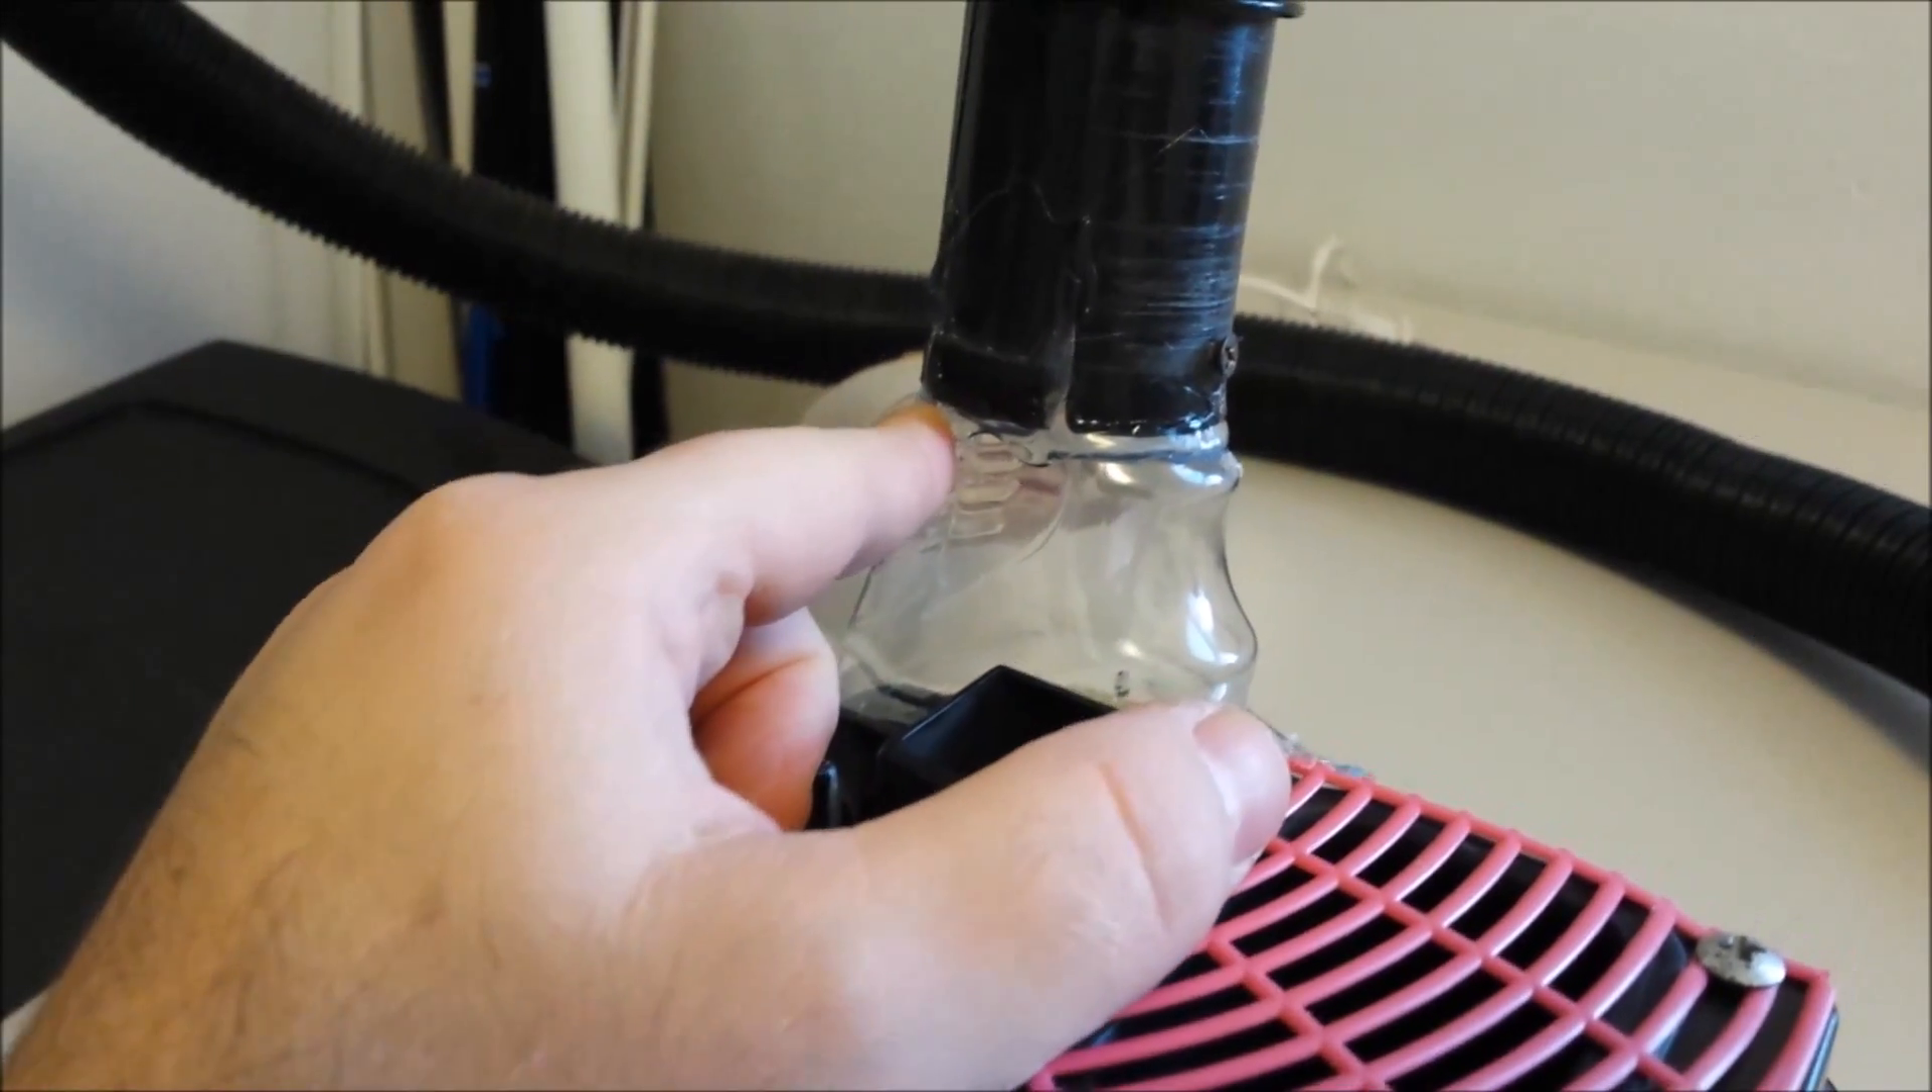Over here I did attach the hose to the top of the glass cleaner bottle.